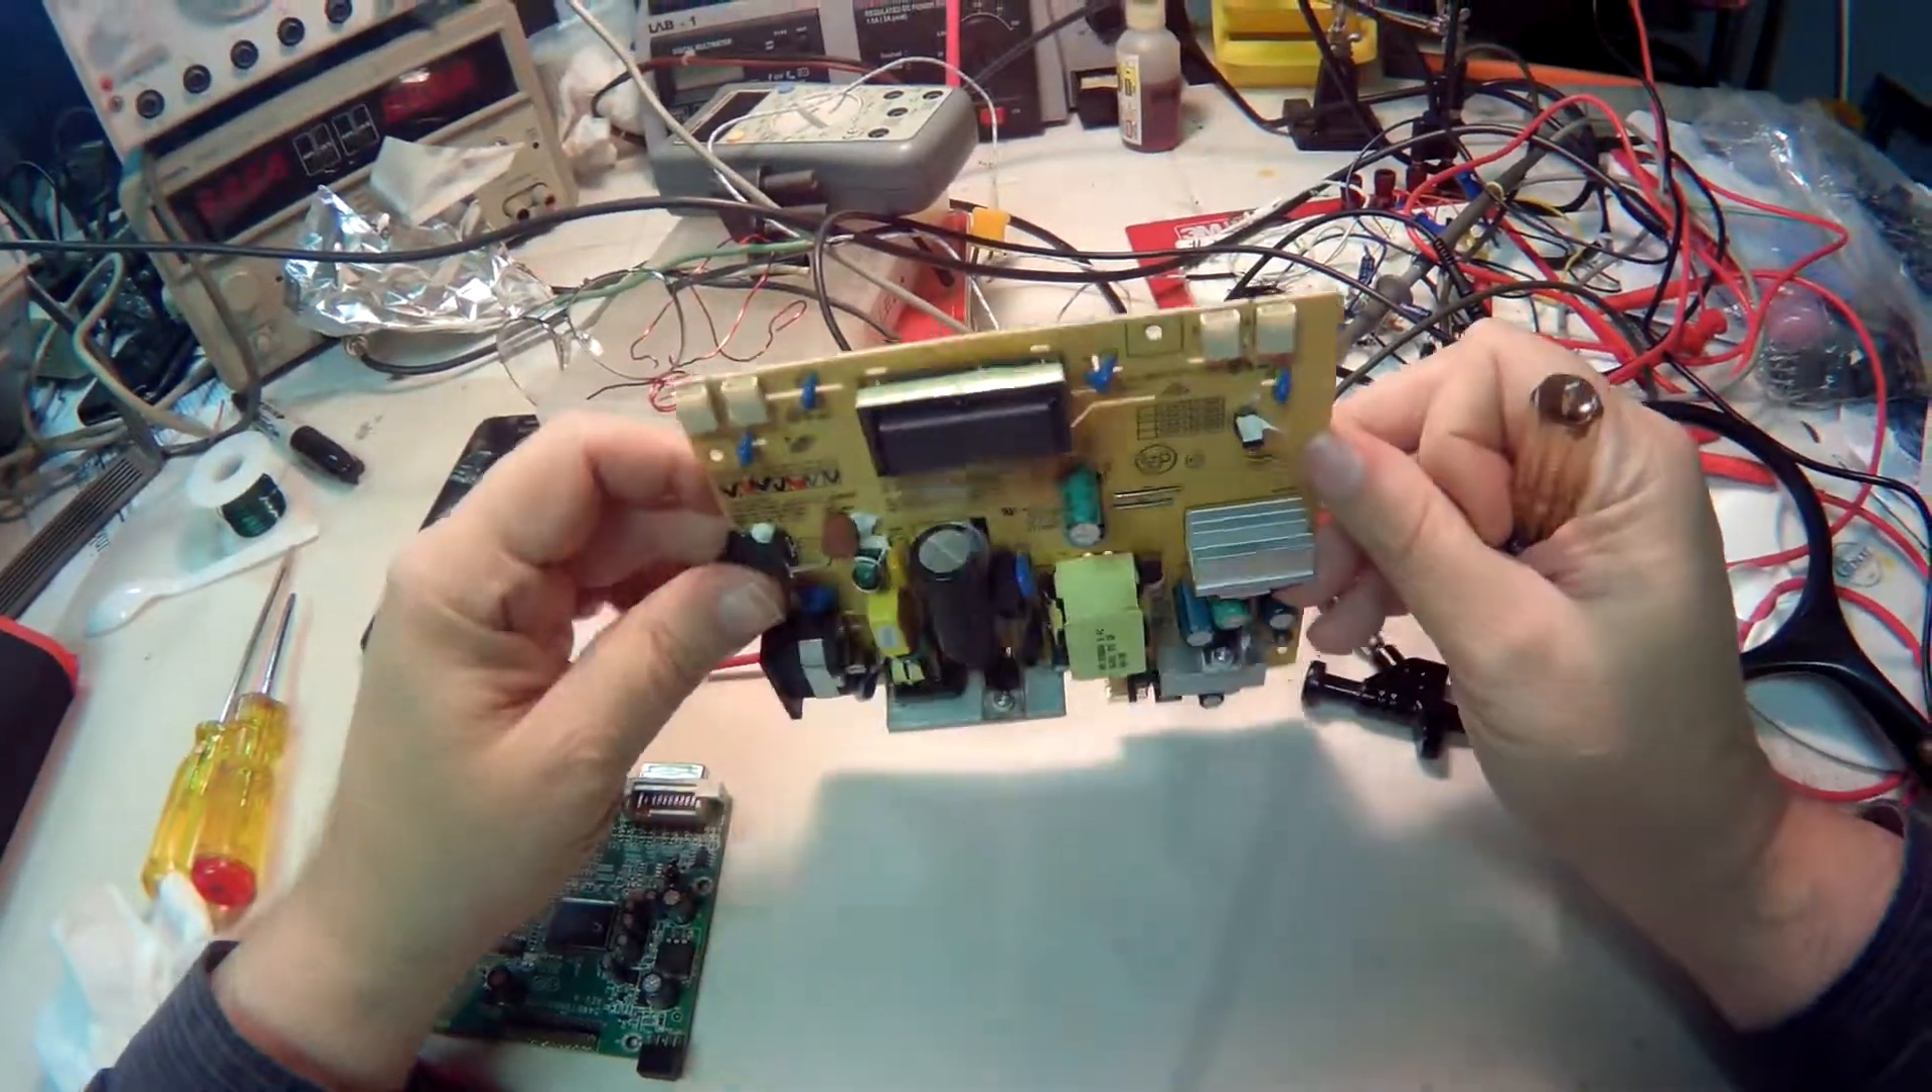And I've pulled out the power board.